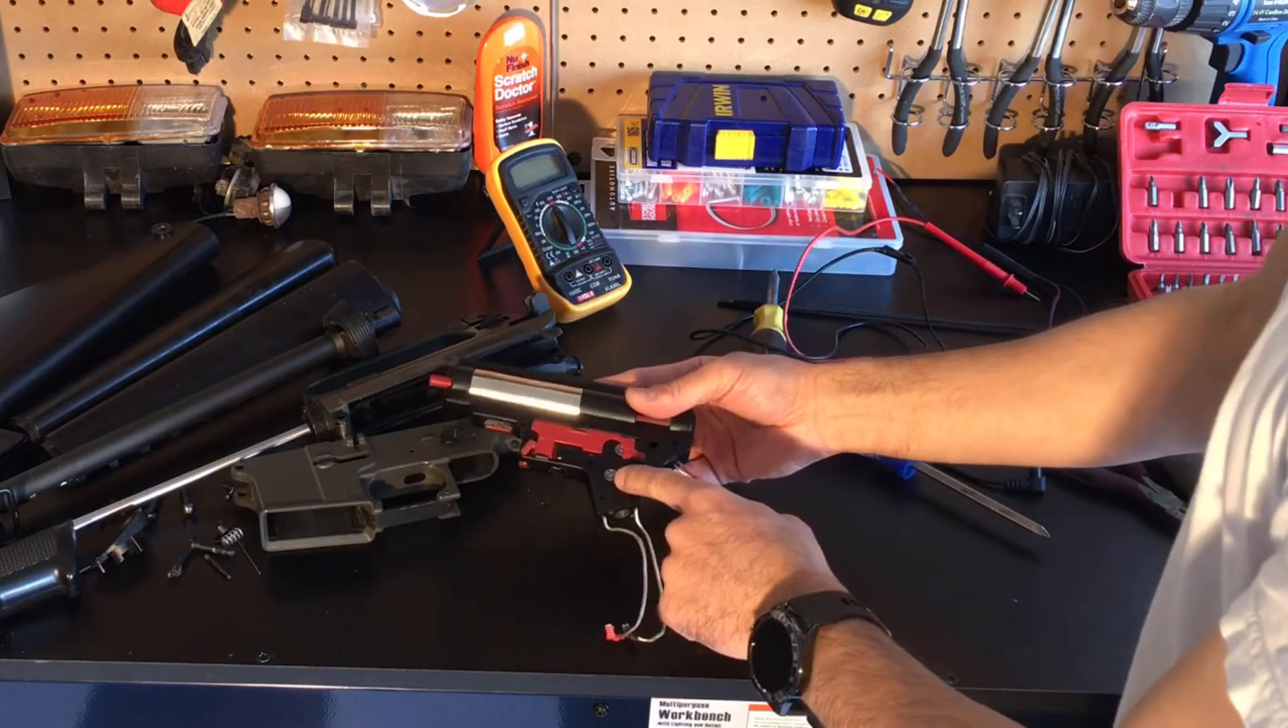I went ahead and I removed the gearbox from the lower receiver, so now we have access to everything.